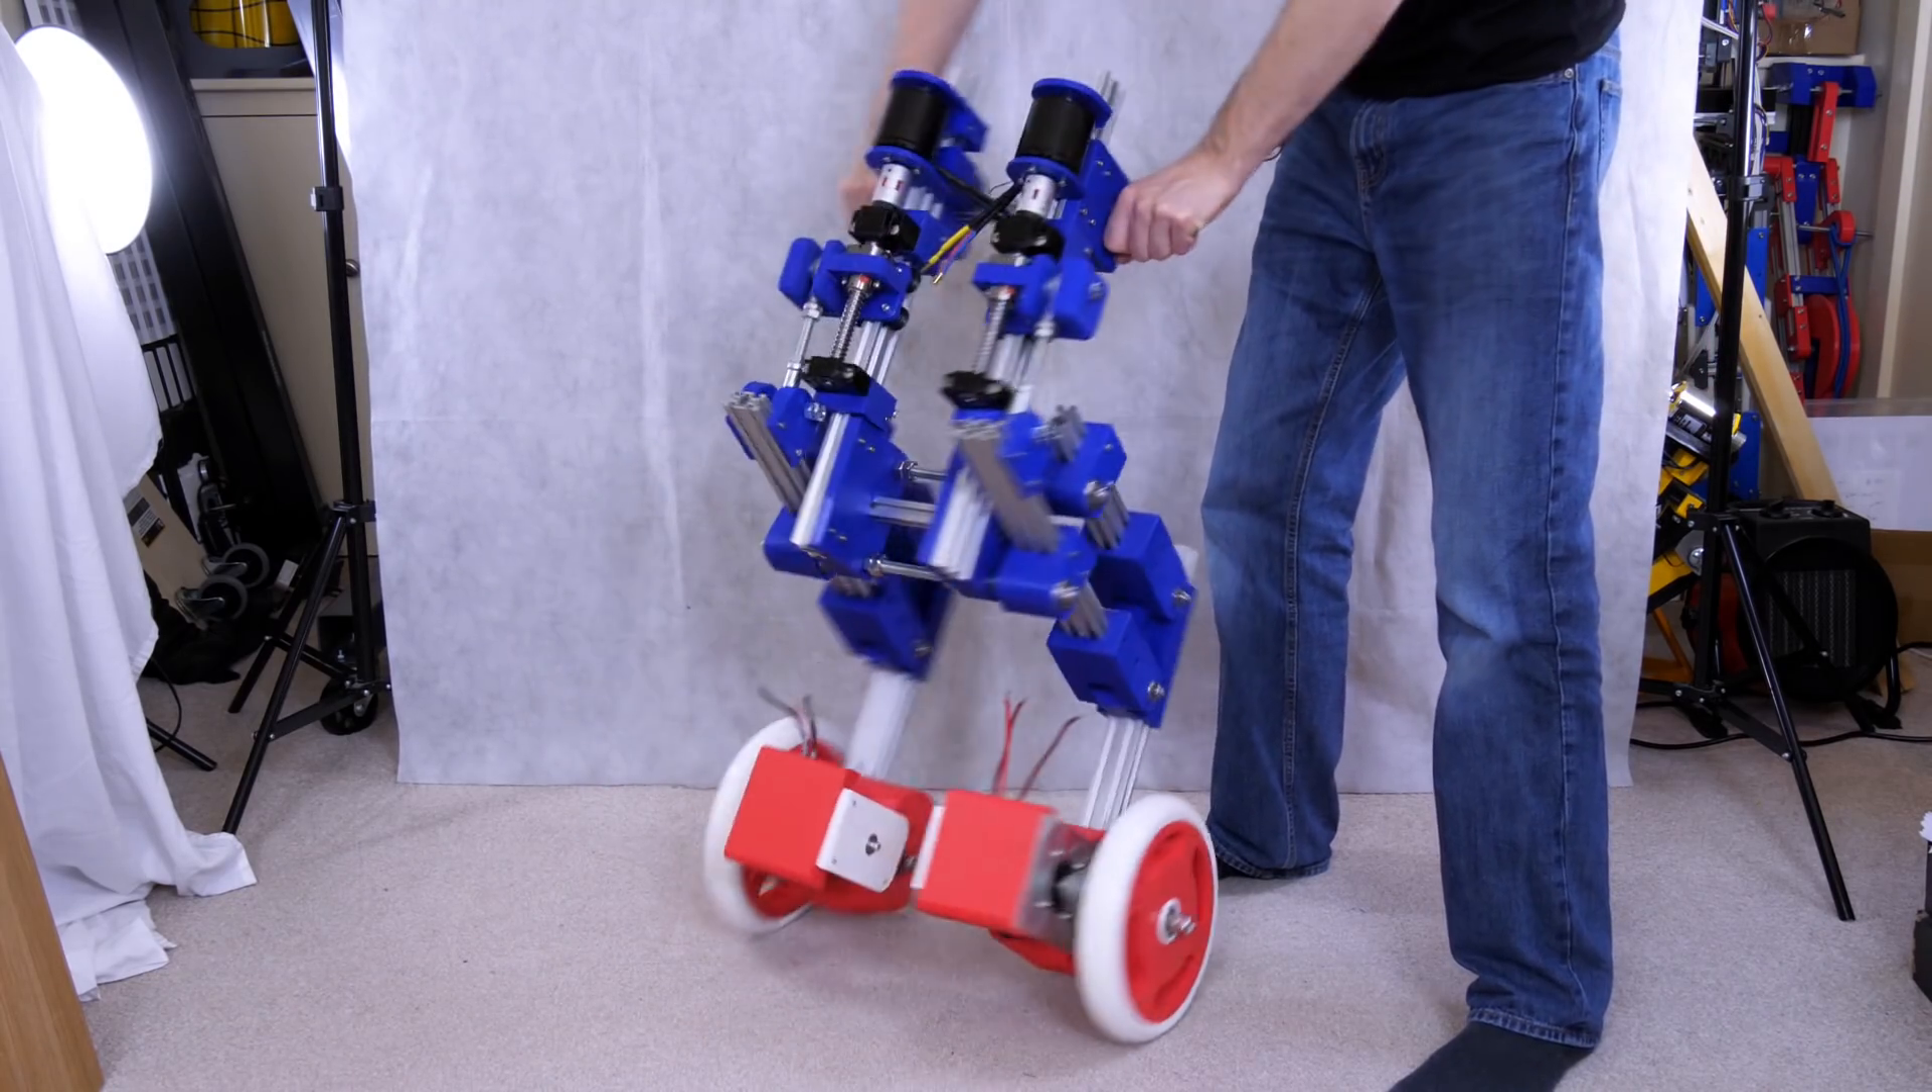We still have a head to go on here, and shoulders and arms and things, and lots of cosmetic panels, and, of course, all of the electronics.